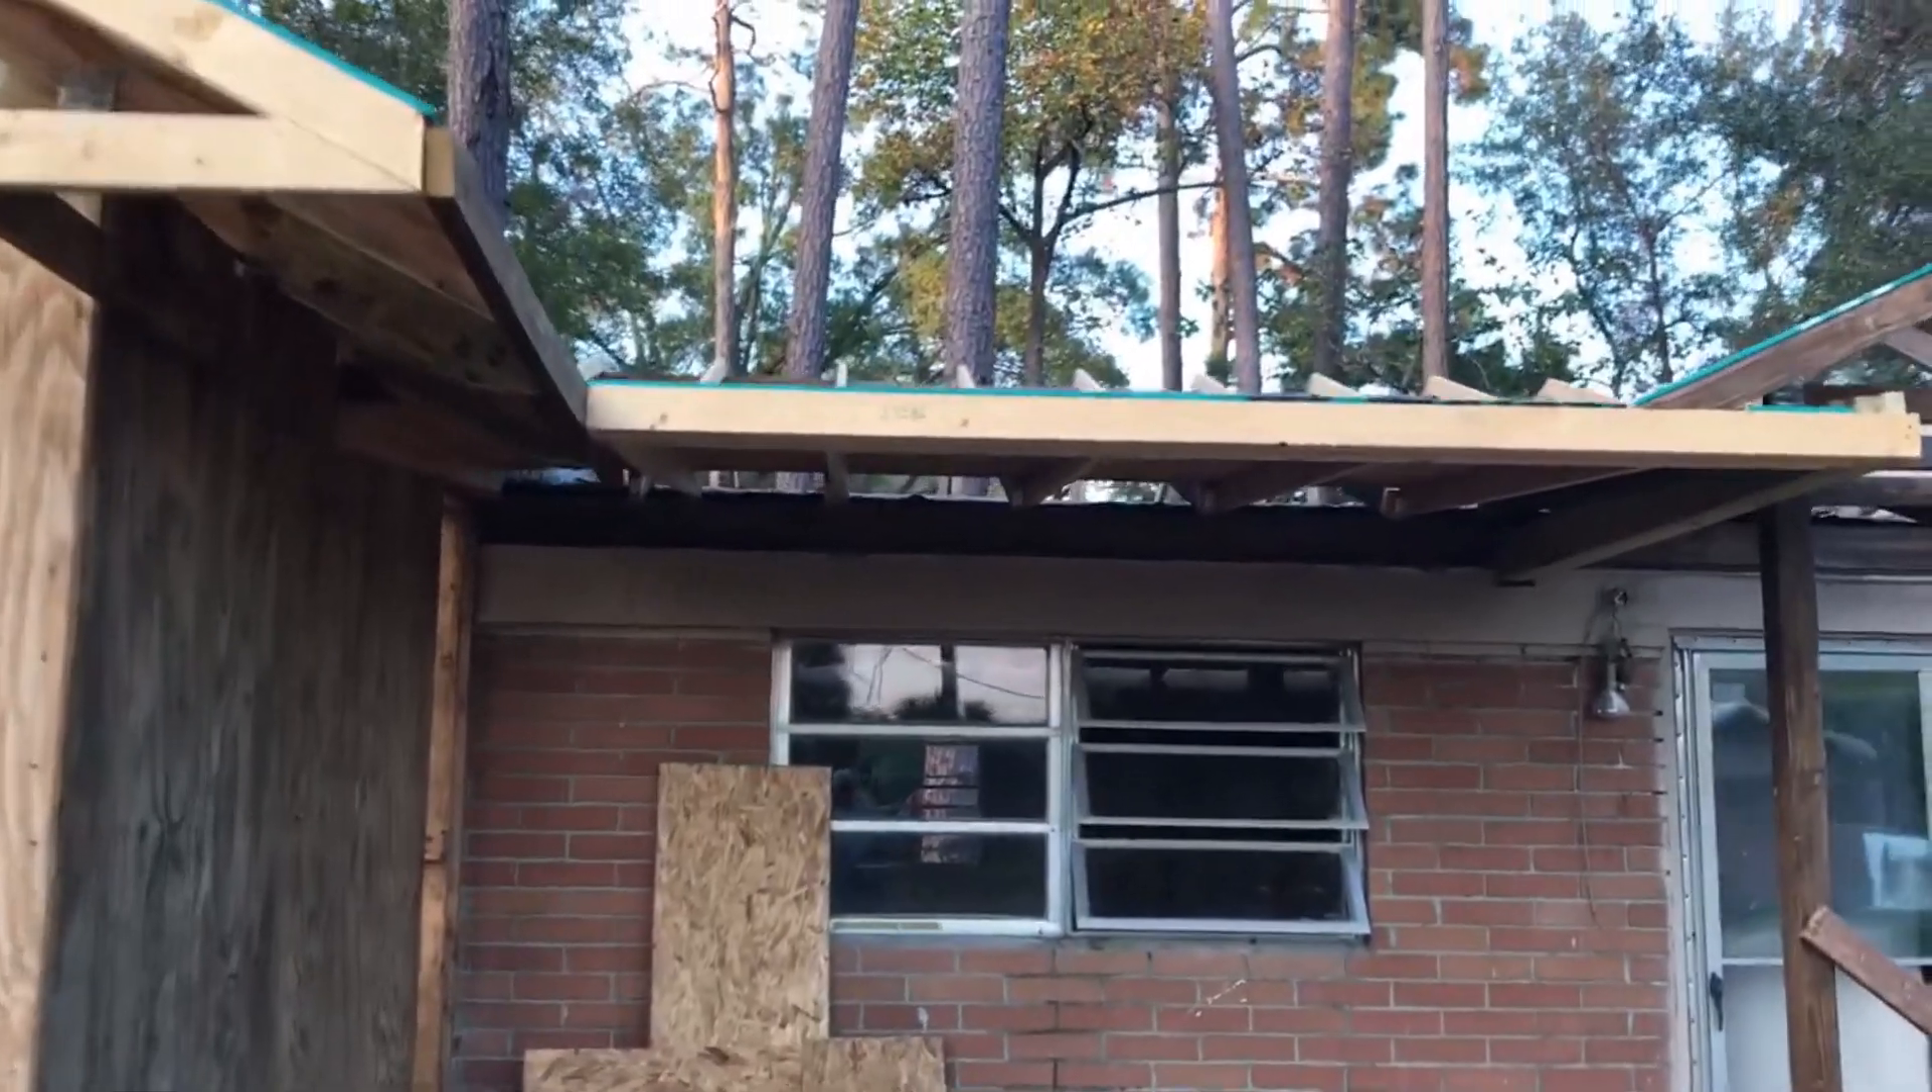We've got this porch framed out. Still going to have to come in and frame up the ceiling in it.